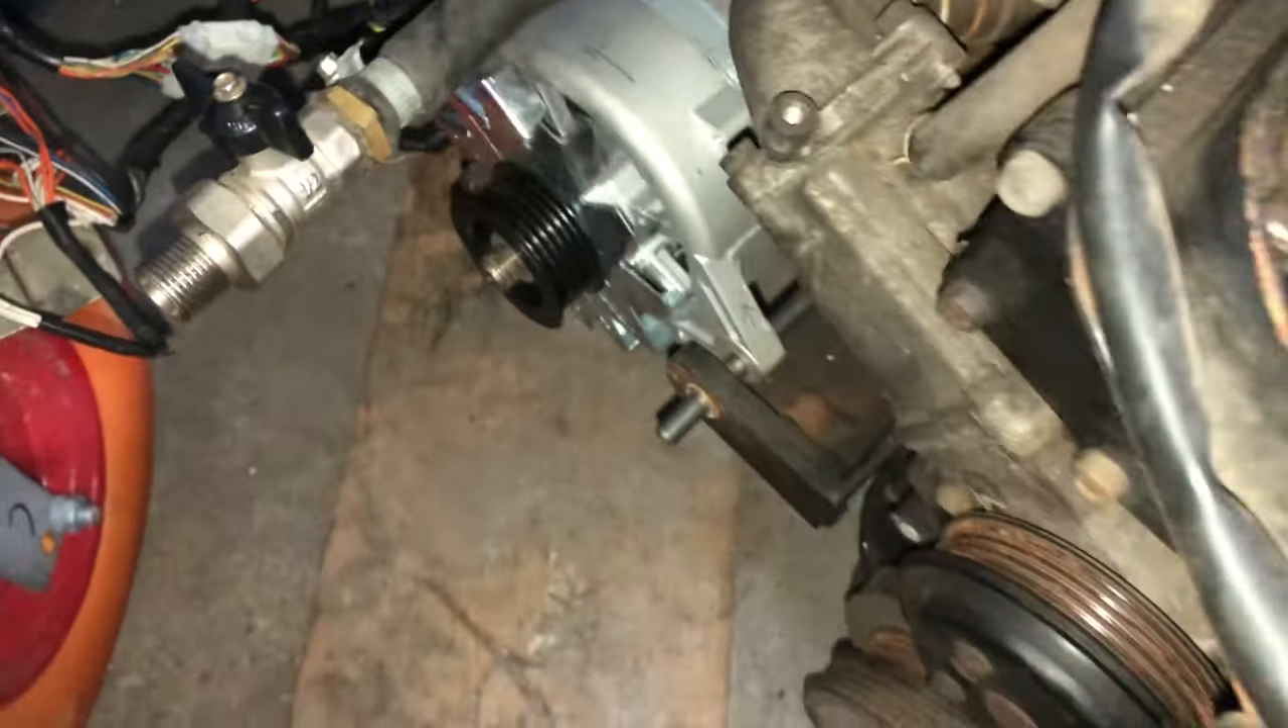Mamy już alternatorek Tylko, że czekam na pasek.